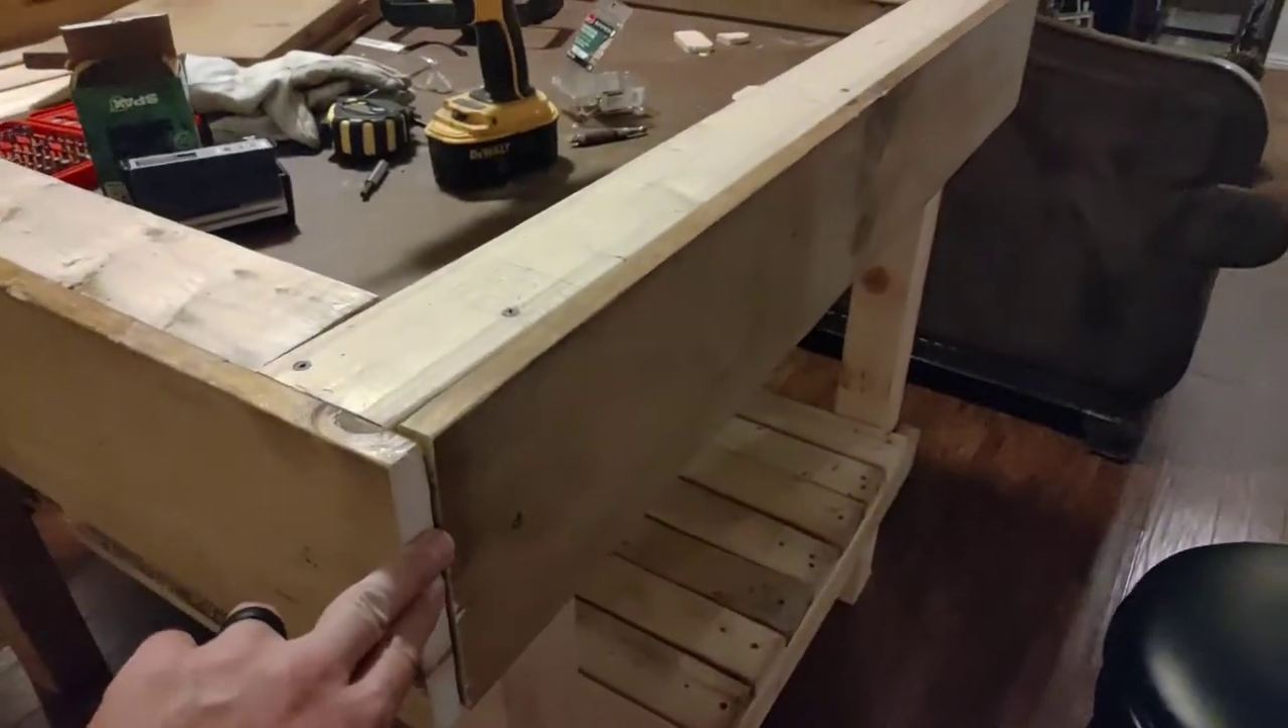I have the outer boards on now.